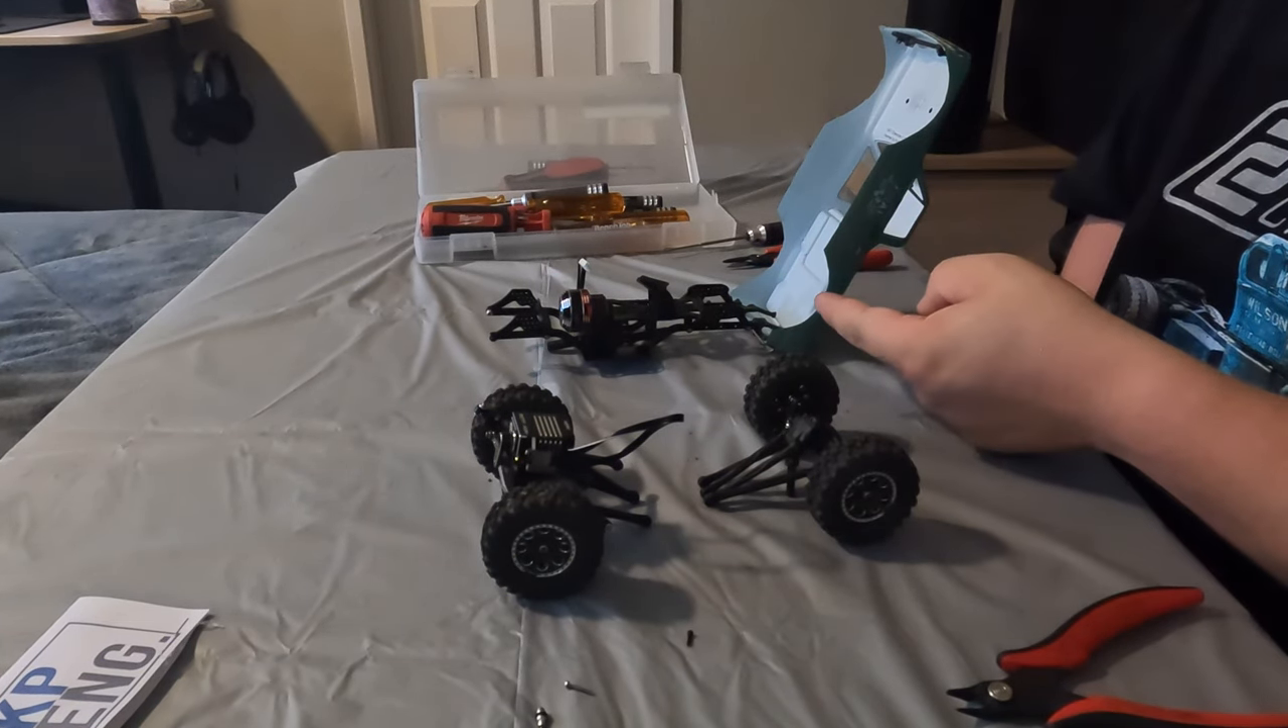I now have the front and rear axle and all the other drivetrain removed from the stock frame. The only thing left in place is the motor and transmission and some driveshafts, which I'll get to in a moment.